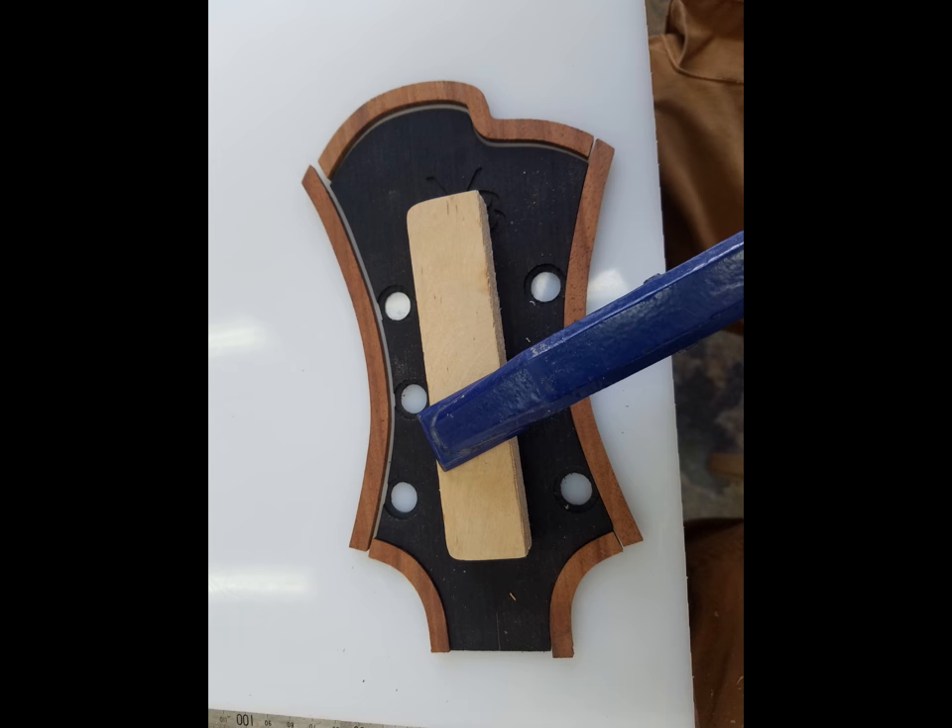The pieces fit right around that outer perimeter of the headplate.